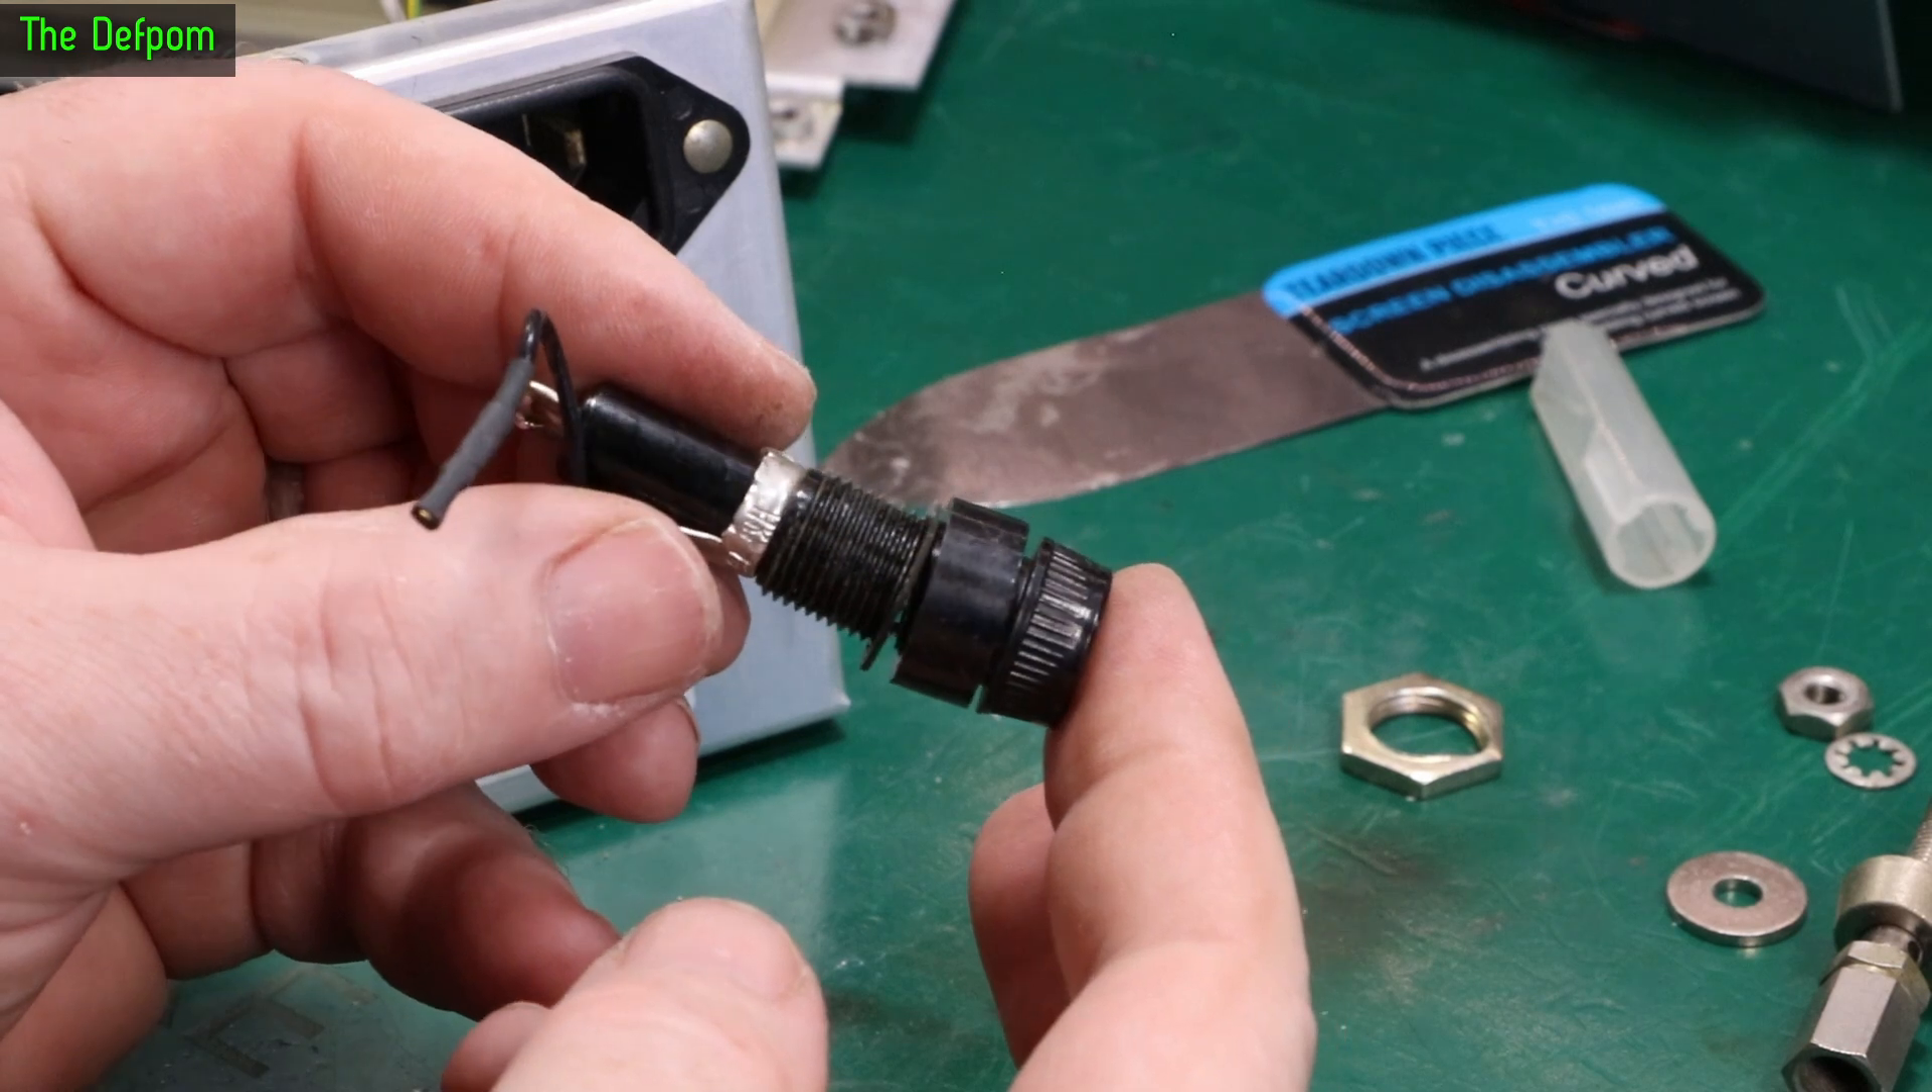So there's the fuse holder out.